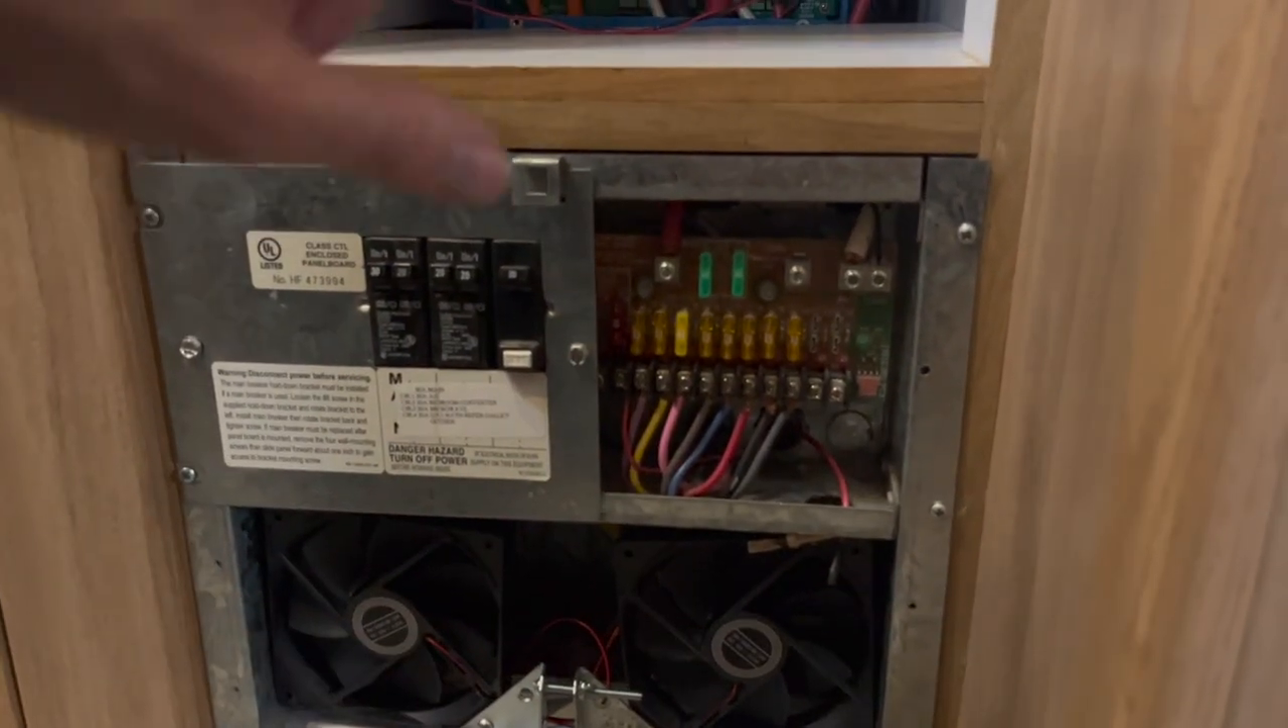I've added two fans that will add air circulation for the multi-plus so that it can cool down on a hot day.